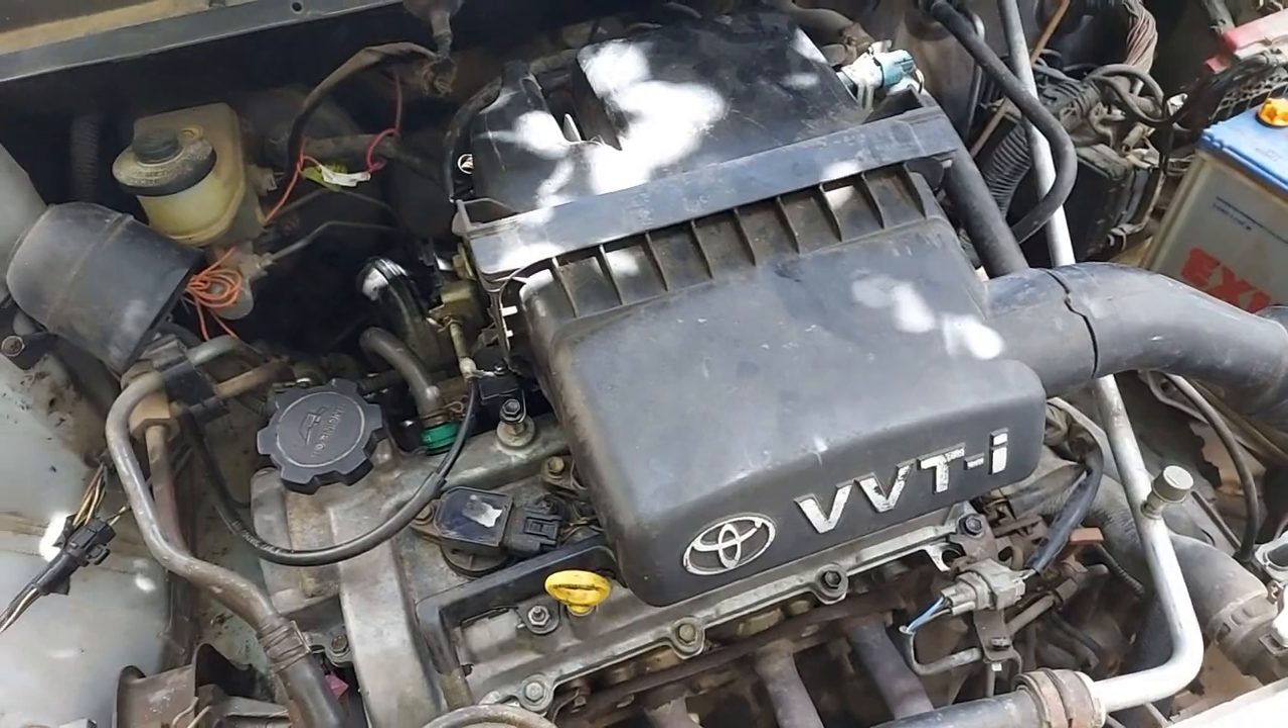یہاں پر دیکھتے ہیں دوستو فیلٹر بکس سب کچھ لگ چکا ہے۔